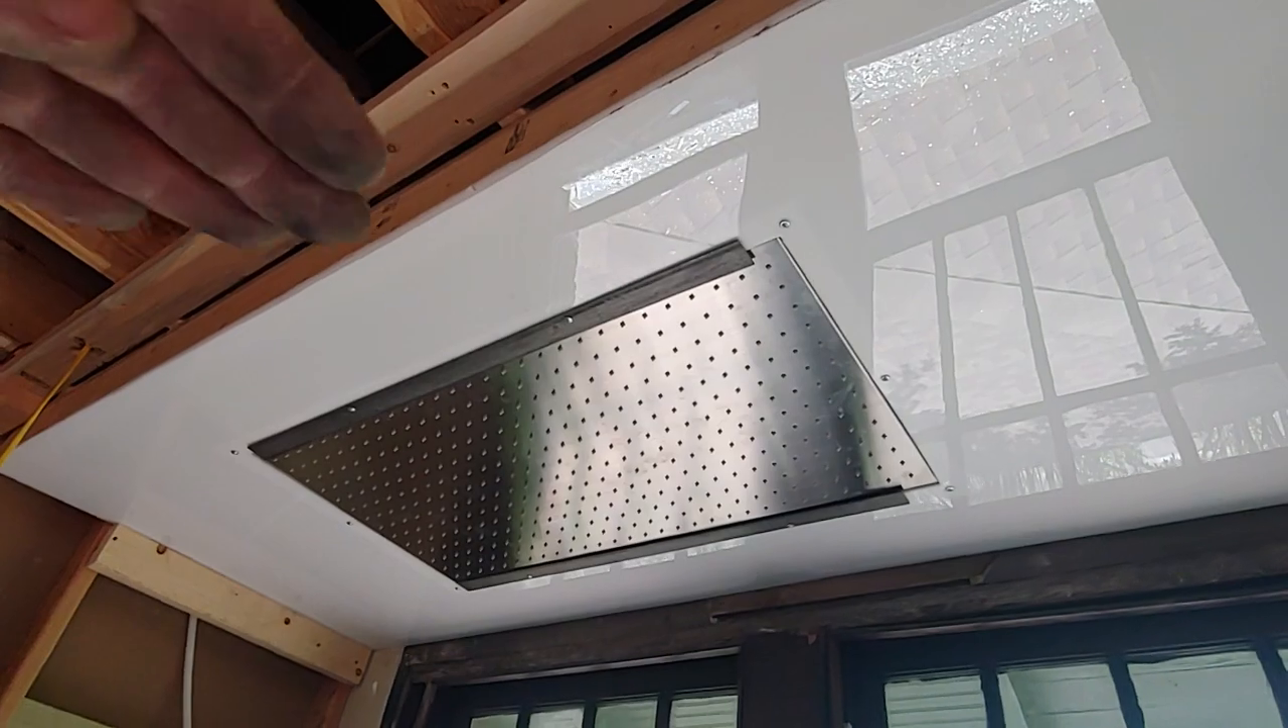My white plexi is up, and my shower head is literally just resting in that hole.